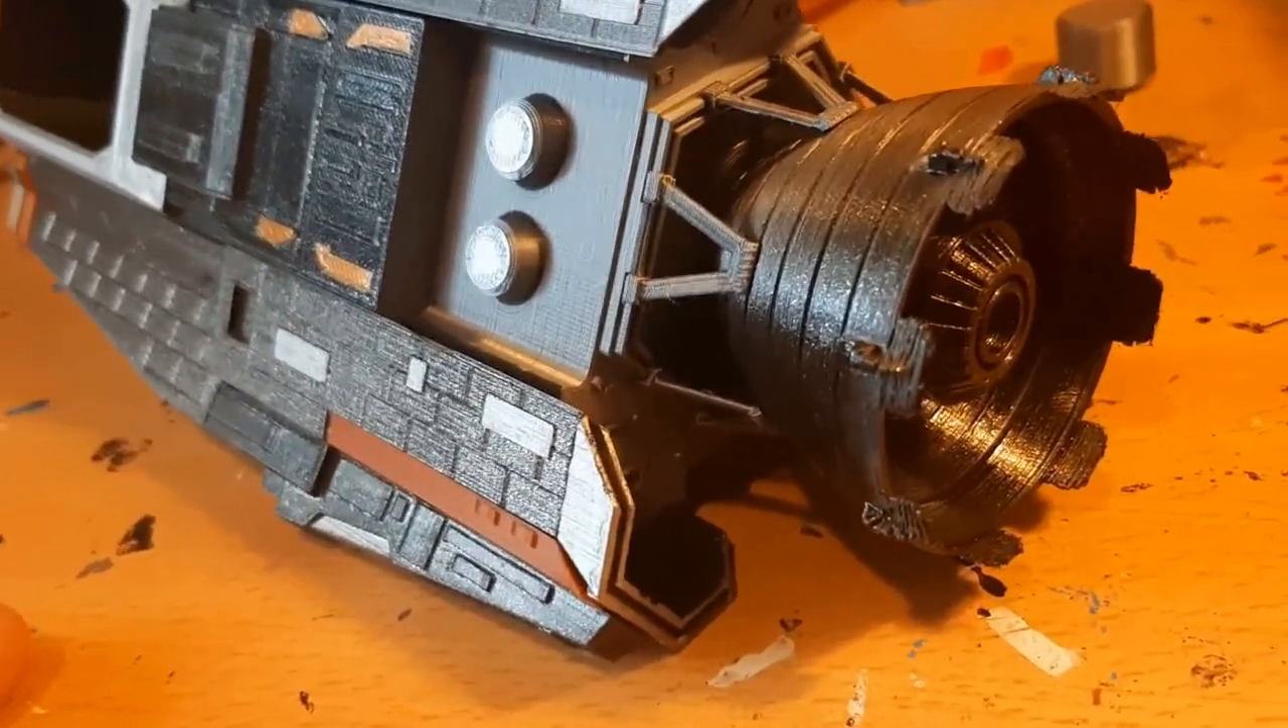So here the driving cone as well as the supports are already there.